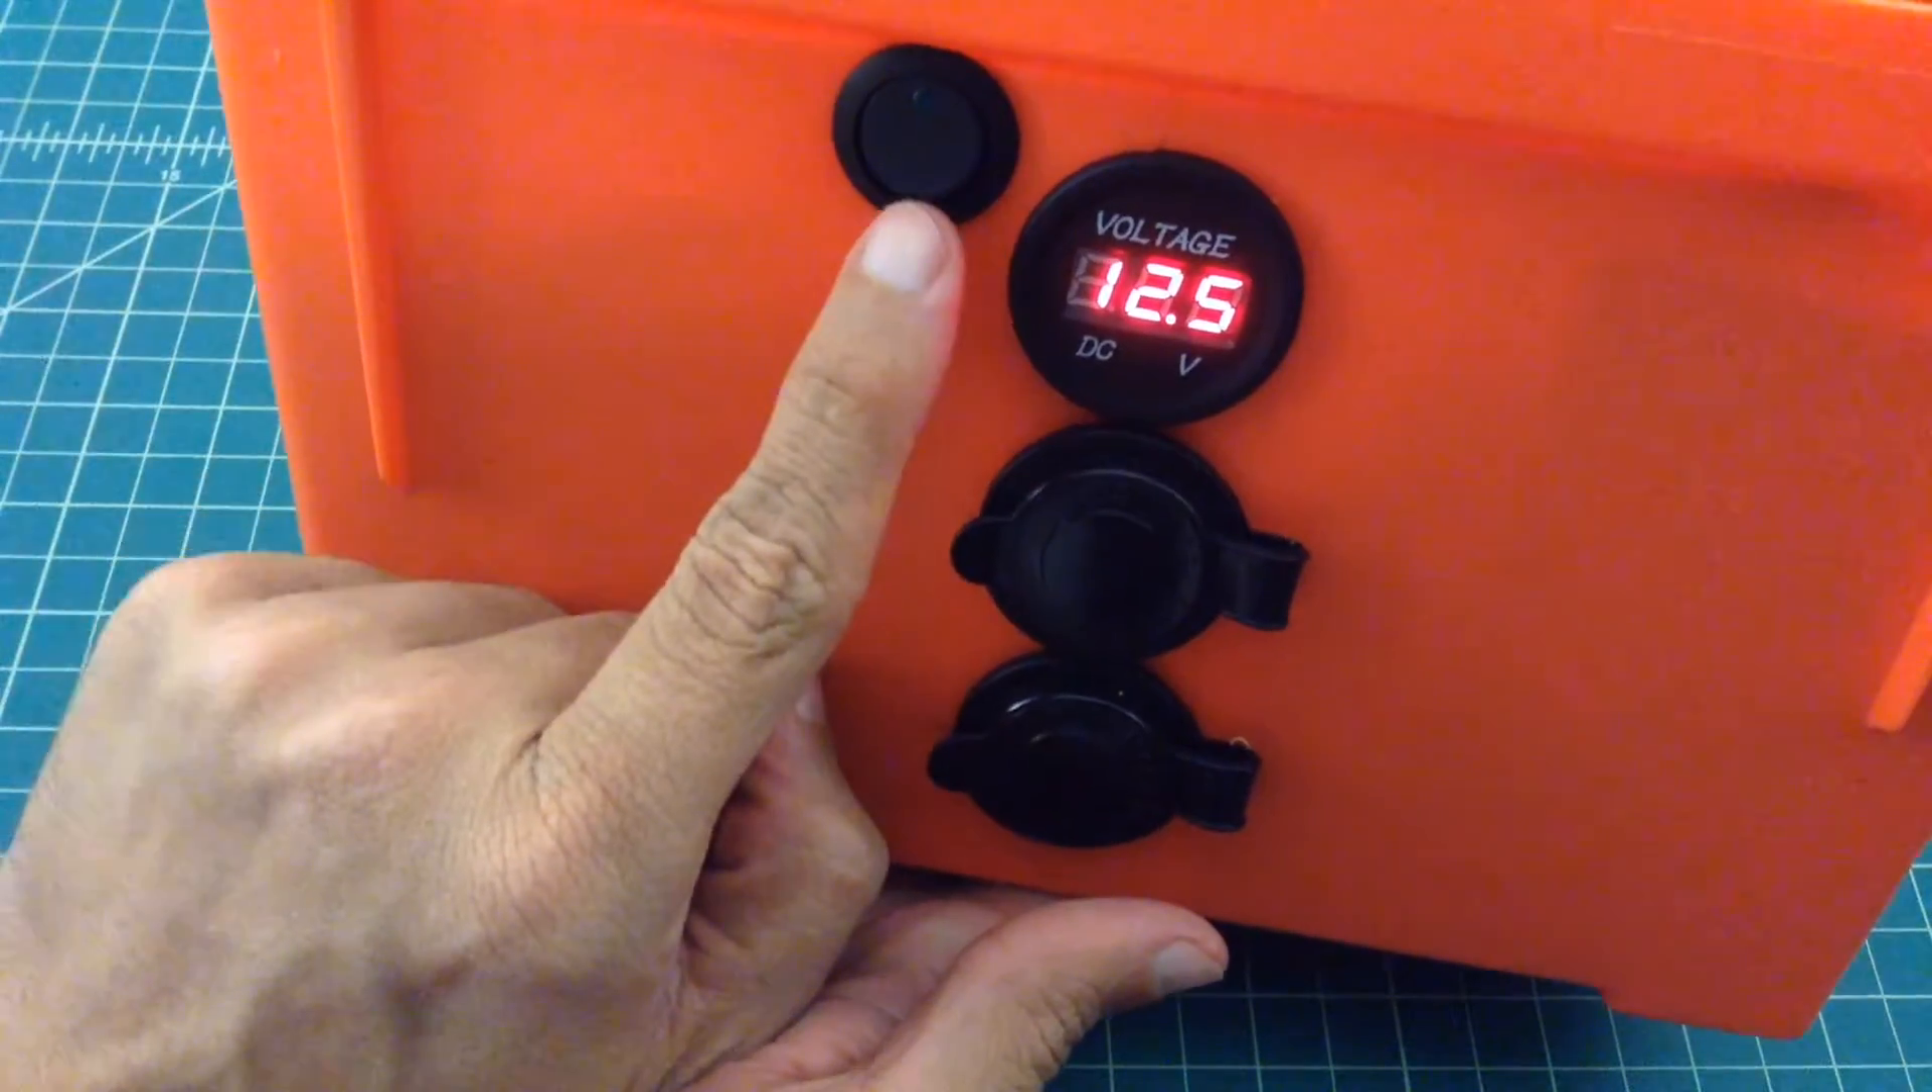We have the three ports, voltage meter, output, input. And then I added this switch today.